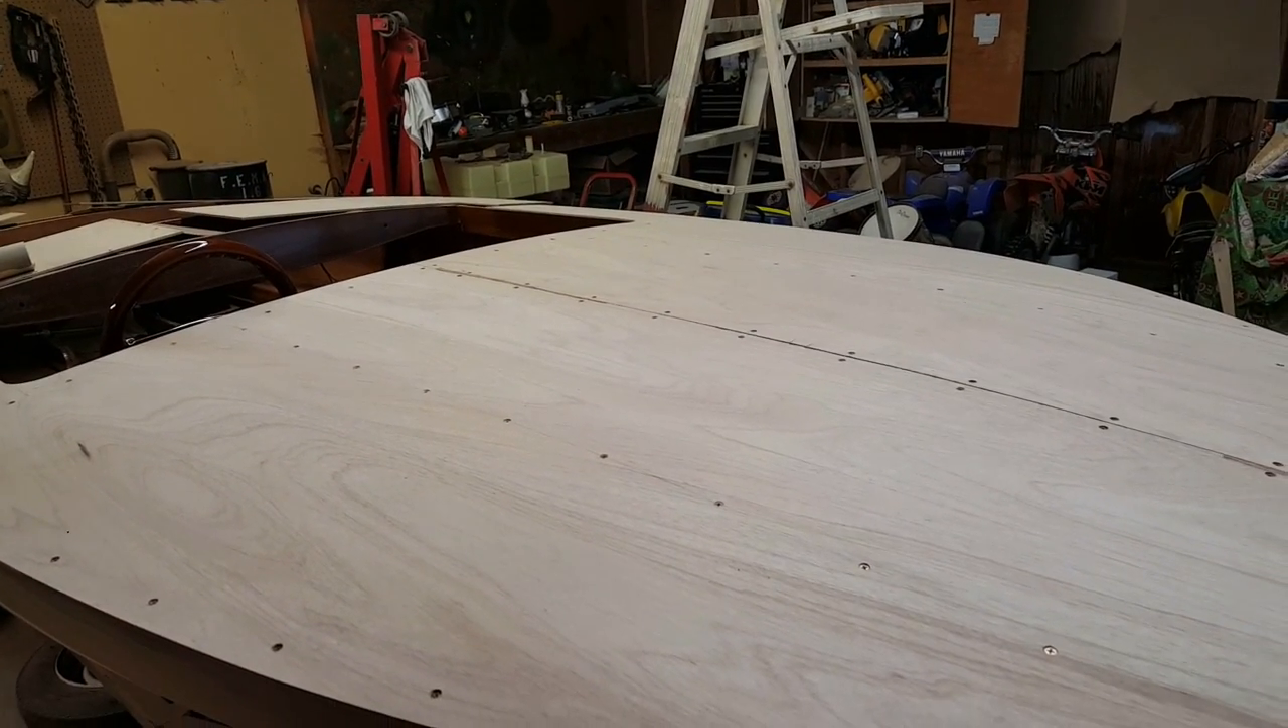All right so today we officially got the bow half of the sub deck glued and screwed on it's on there it's done.